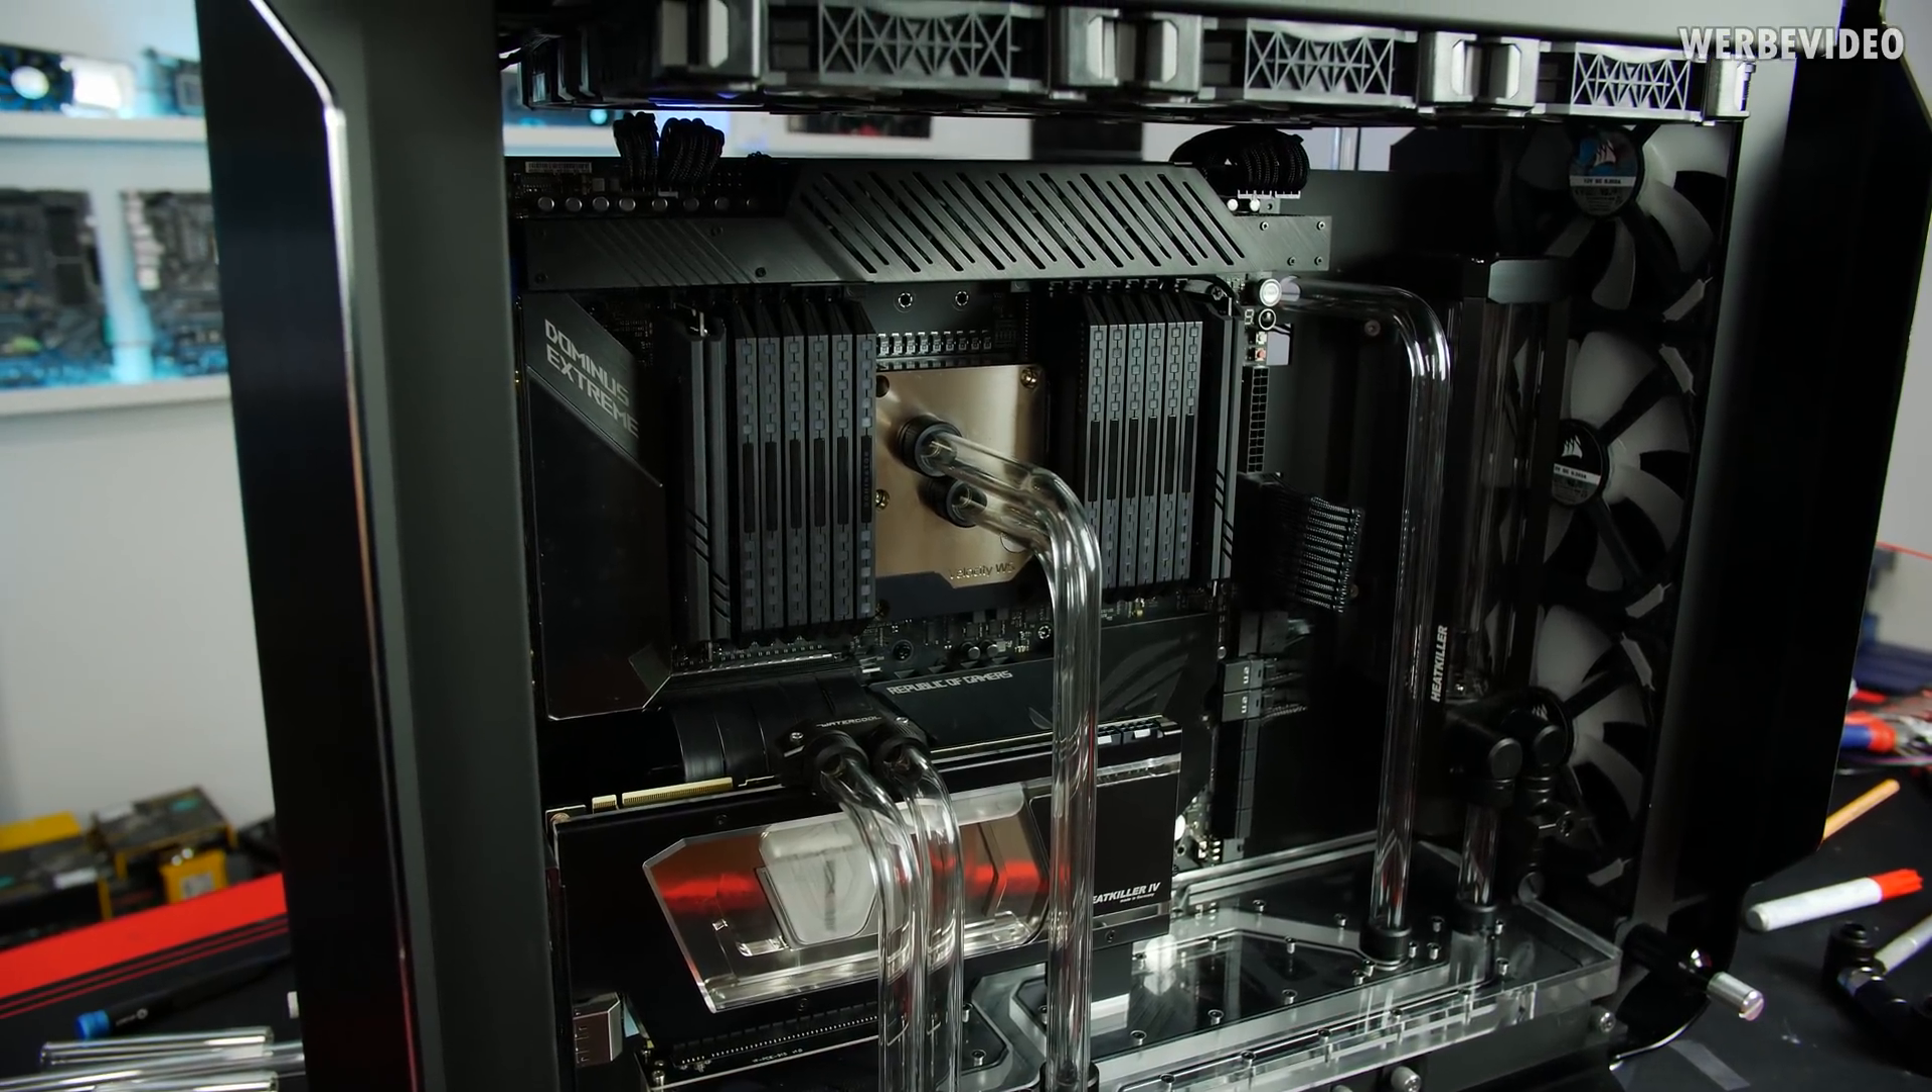Finally, all the main tubes are inside the system, I just managed to fit in the last two tubes into the CPU.